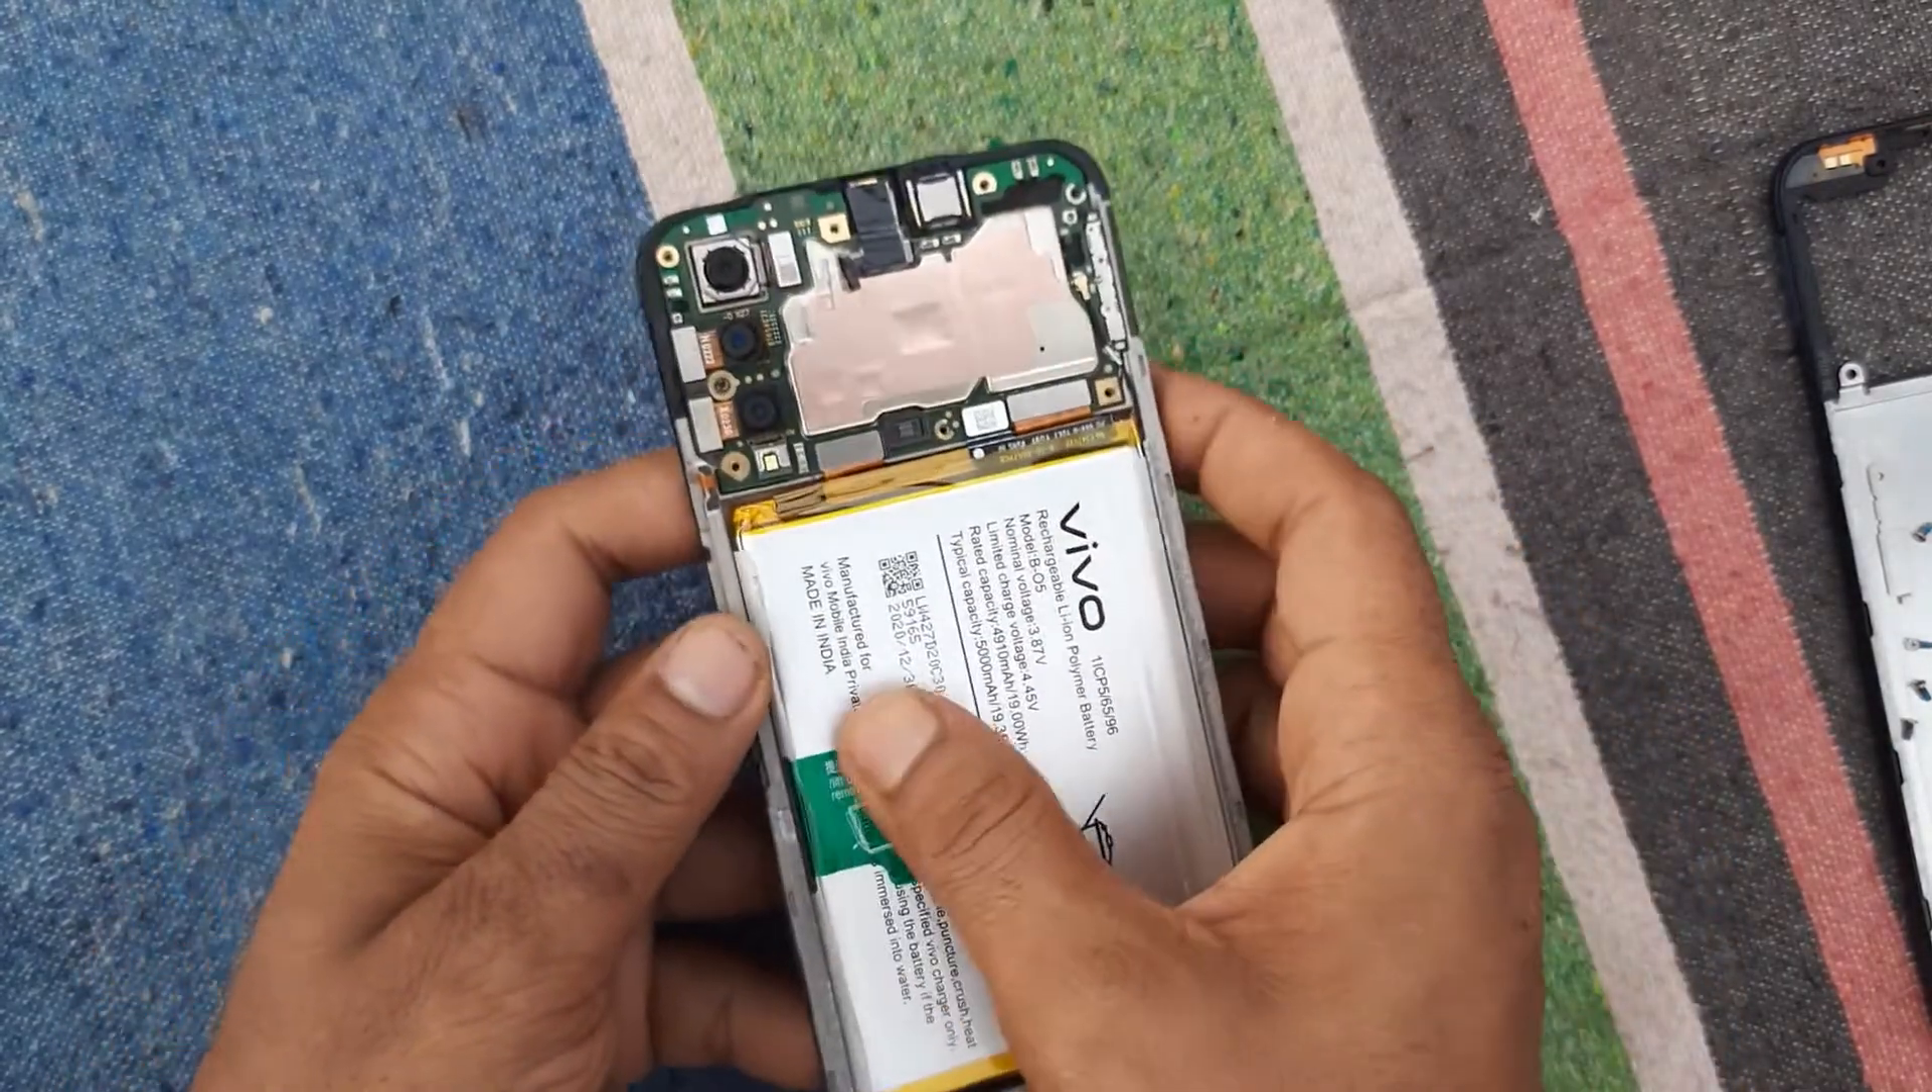तो बैटरी को यहां पर हमने फिट कर दिया।